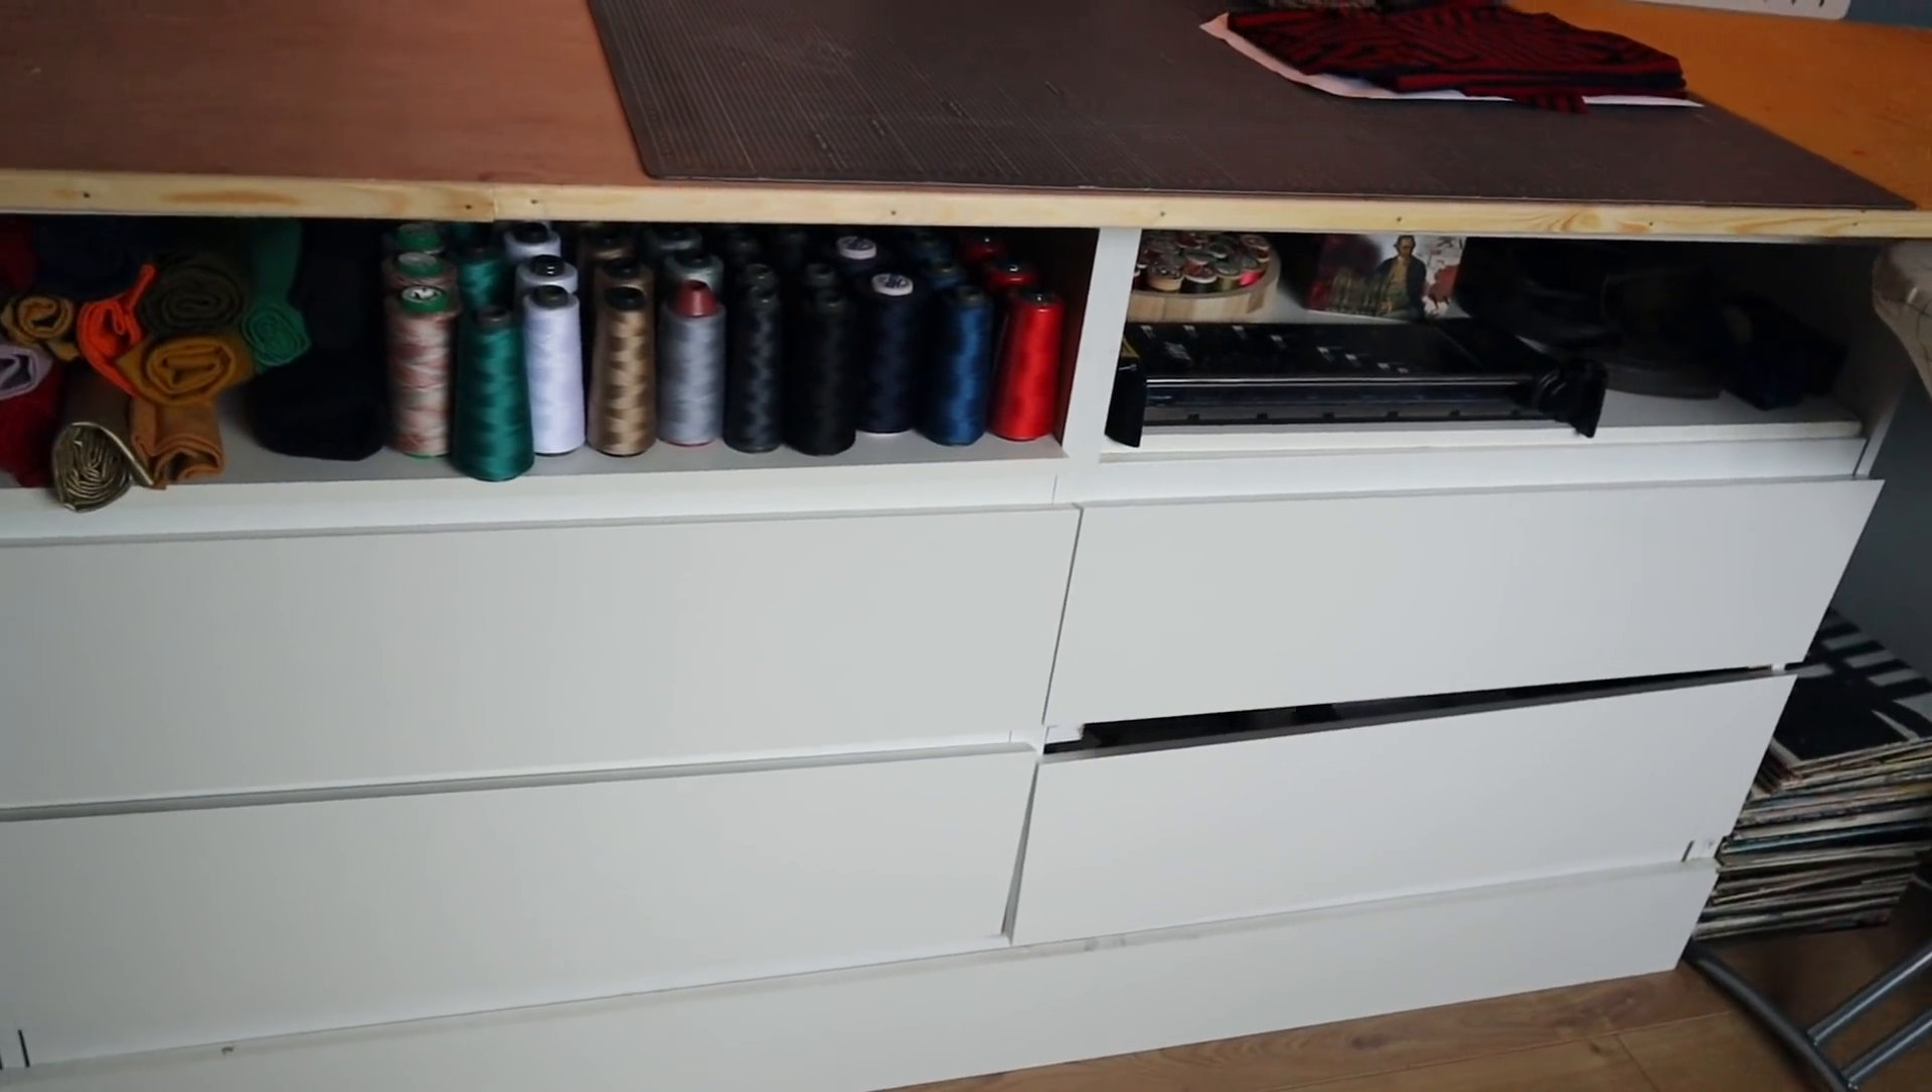Down here I've got the same drawer unit including the one that doesn't quite fit.